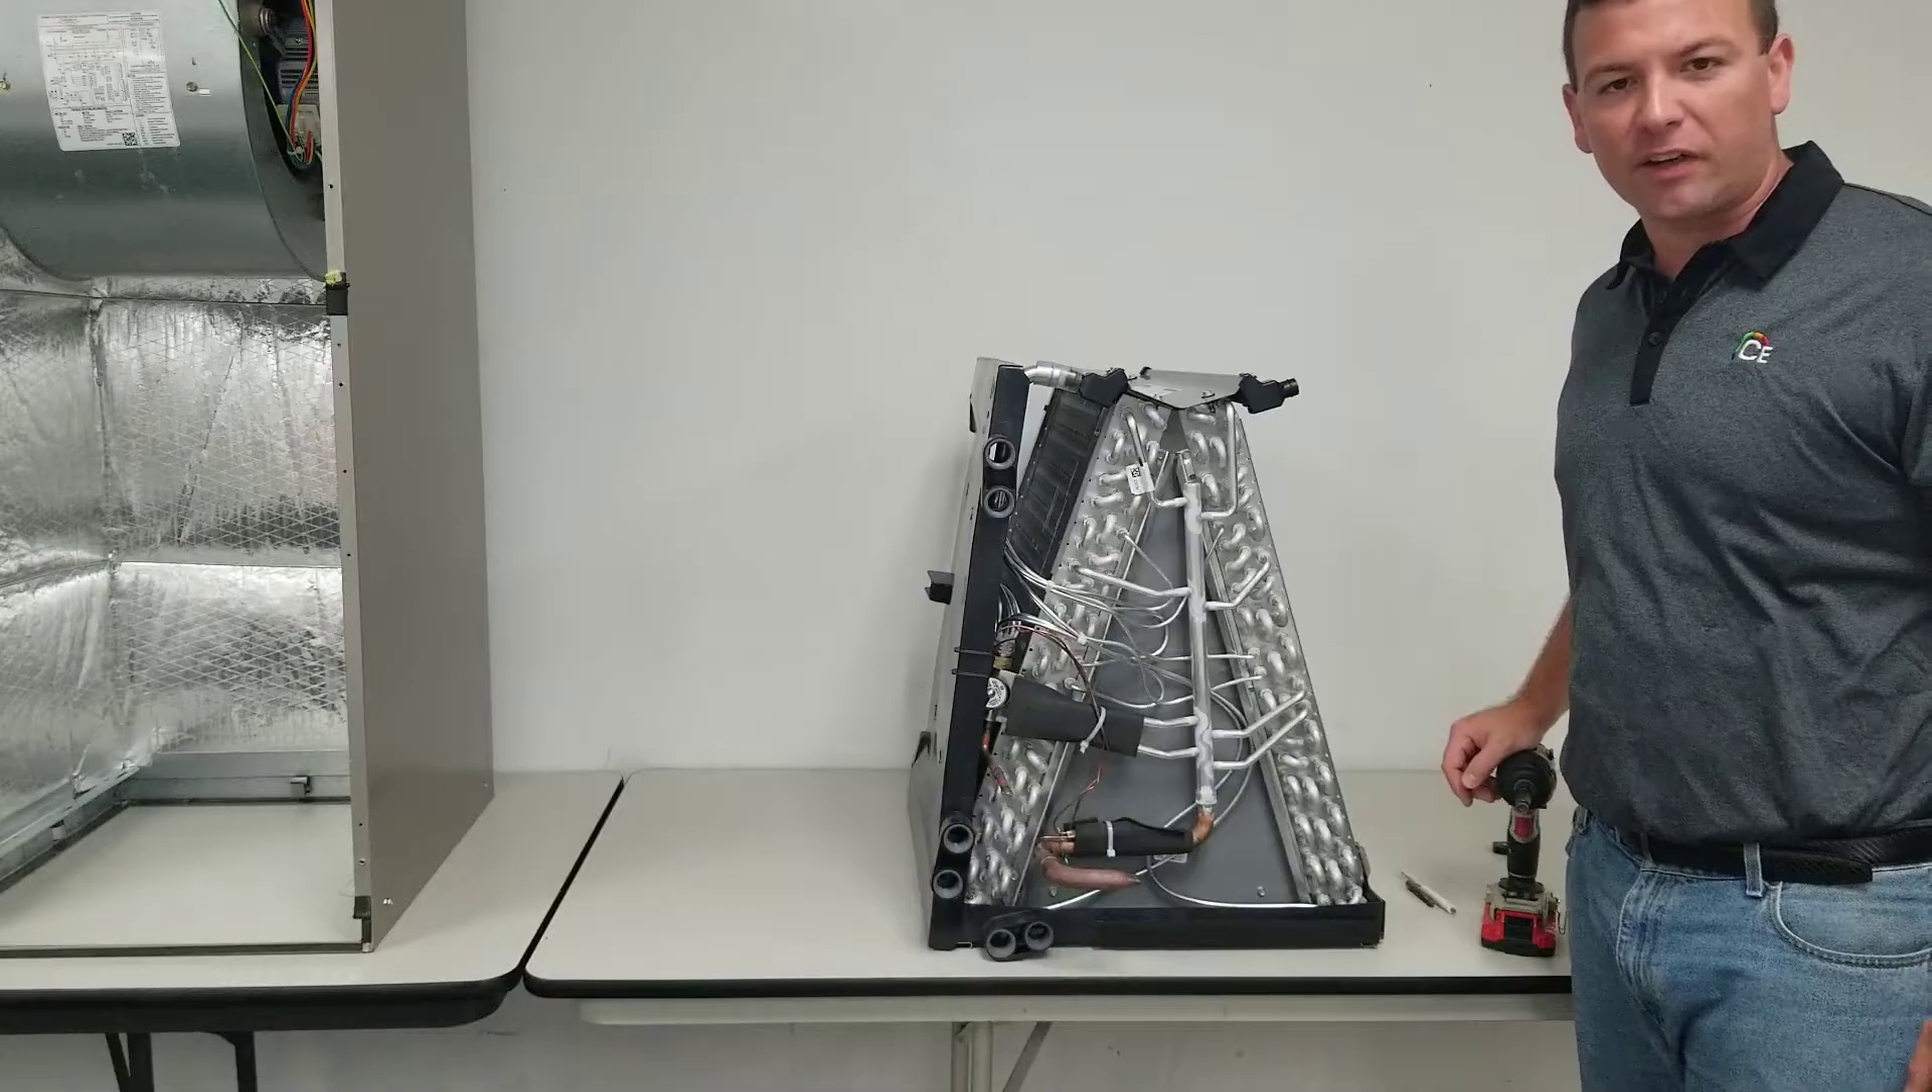And now that the coil is removed, let's begin the conversion.